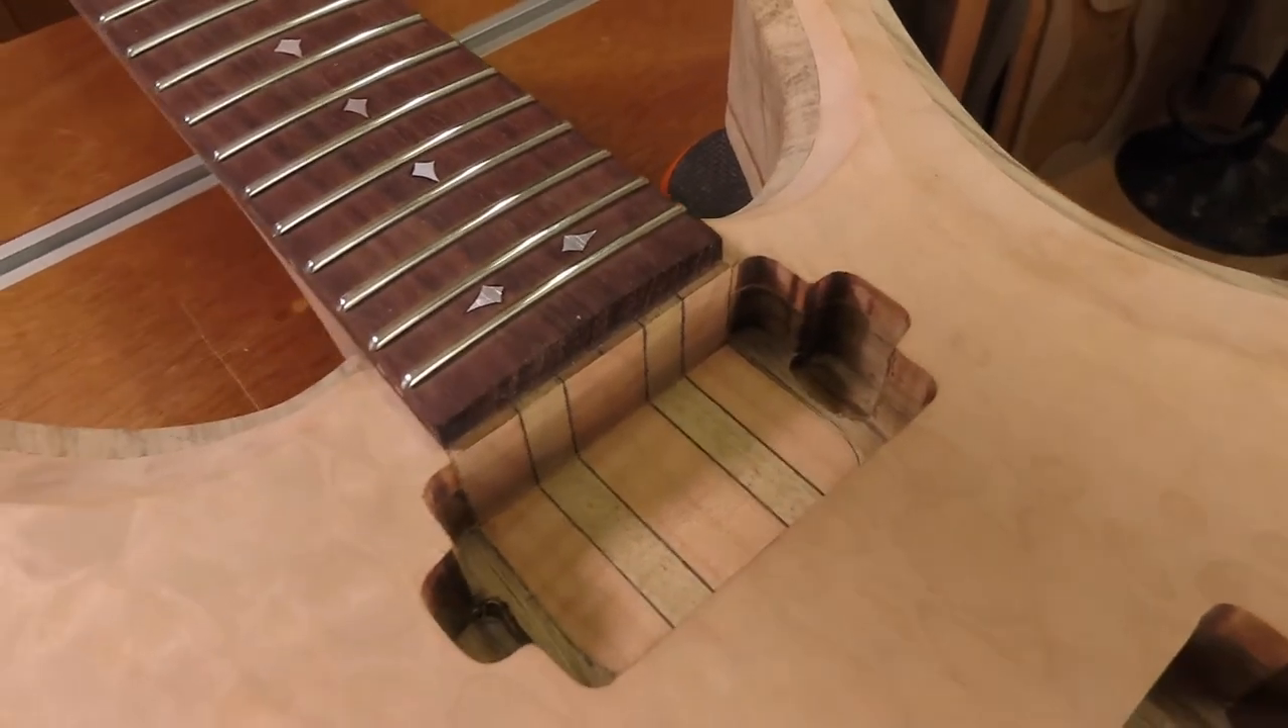This is what the cavity looks like now and you can see the edge there is nice and flush with the rest of the pickup cavity the bottom is nice nice fit nice fit on the neck joint.